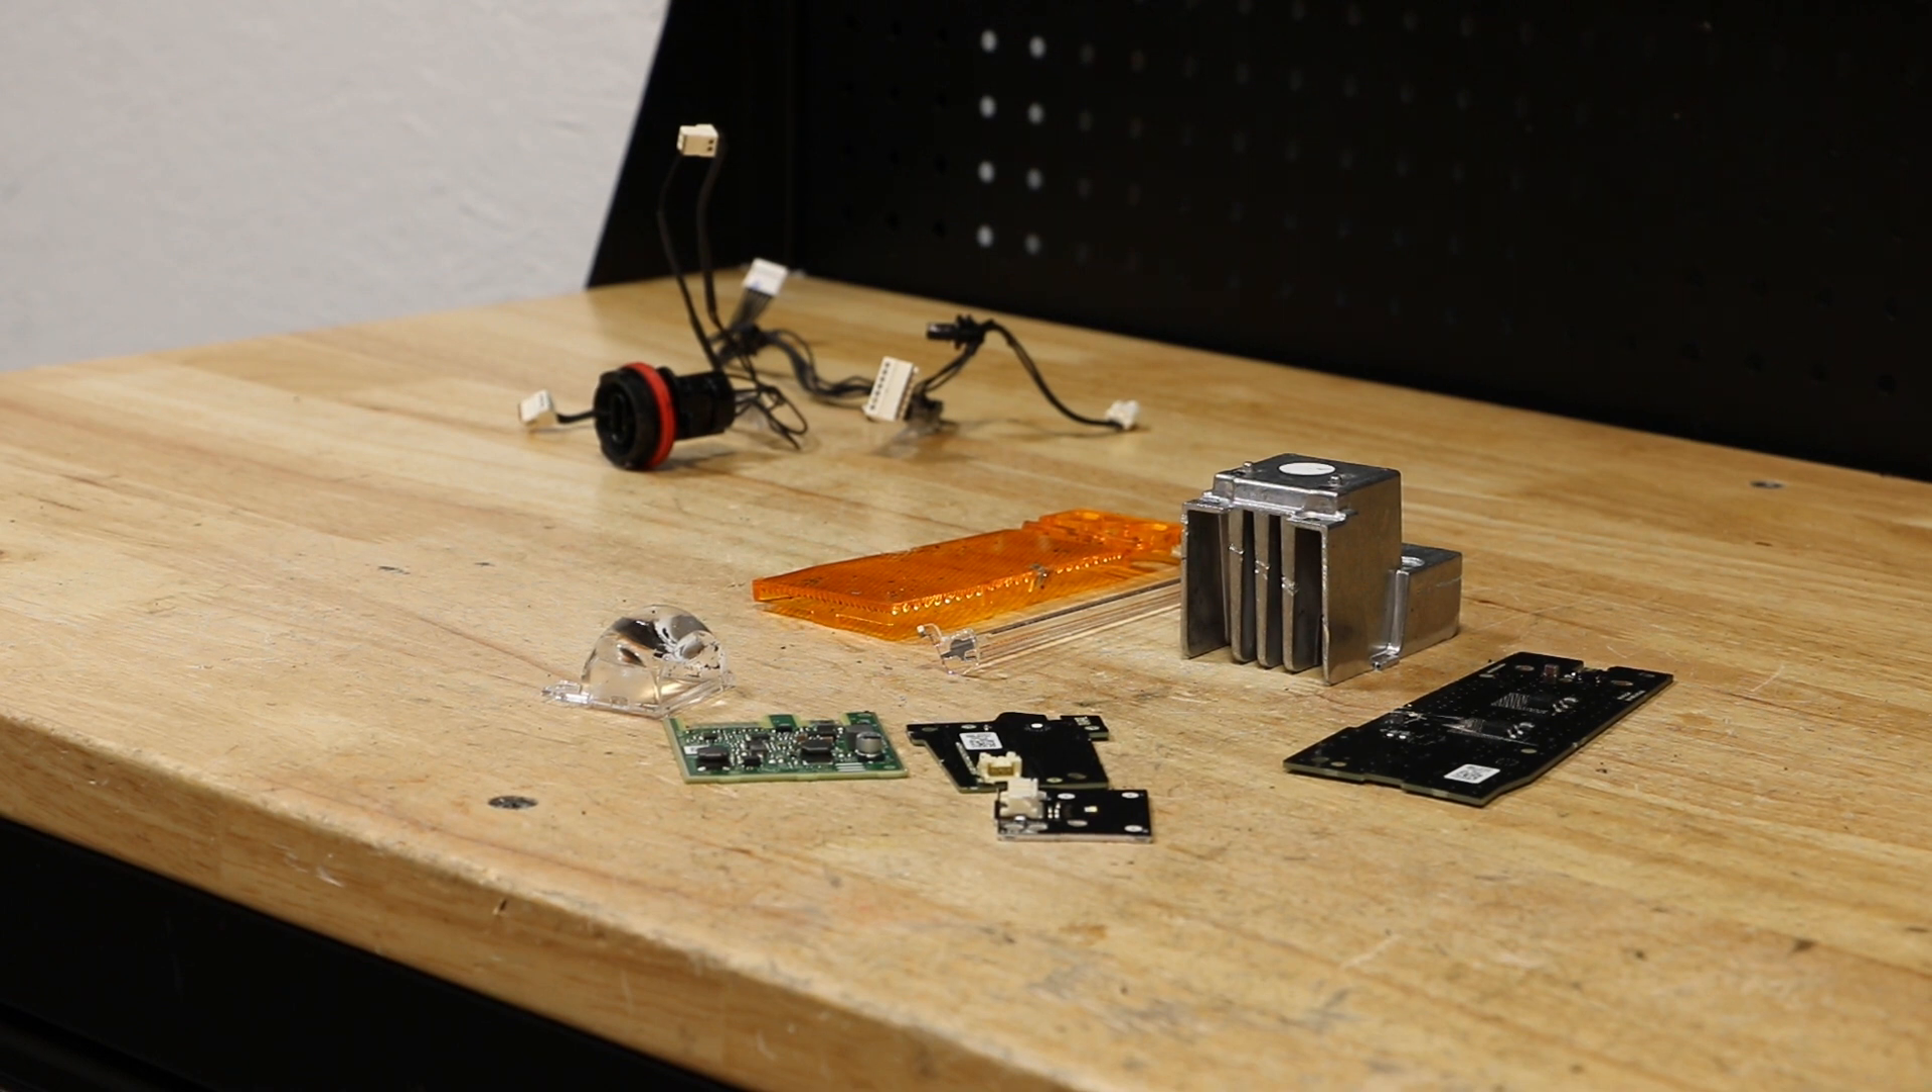The light is now fully disassembled.